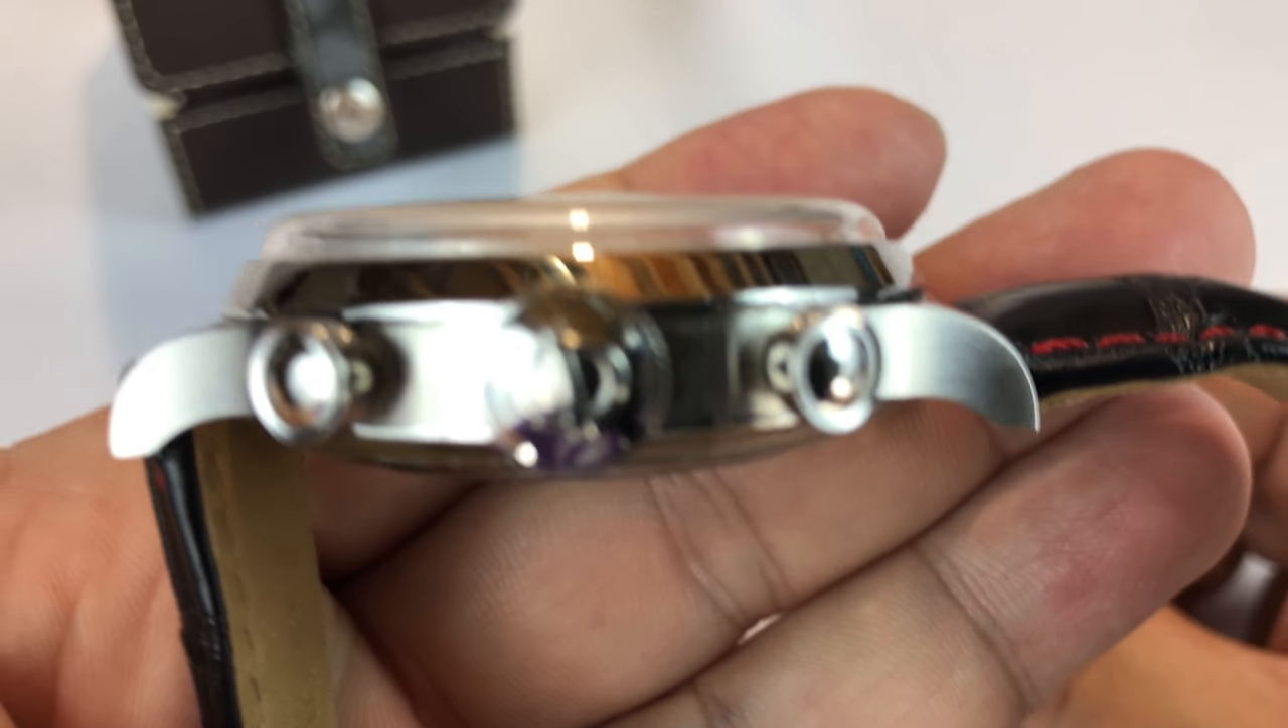Look at the way that crystal sticks out.